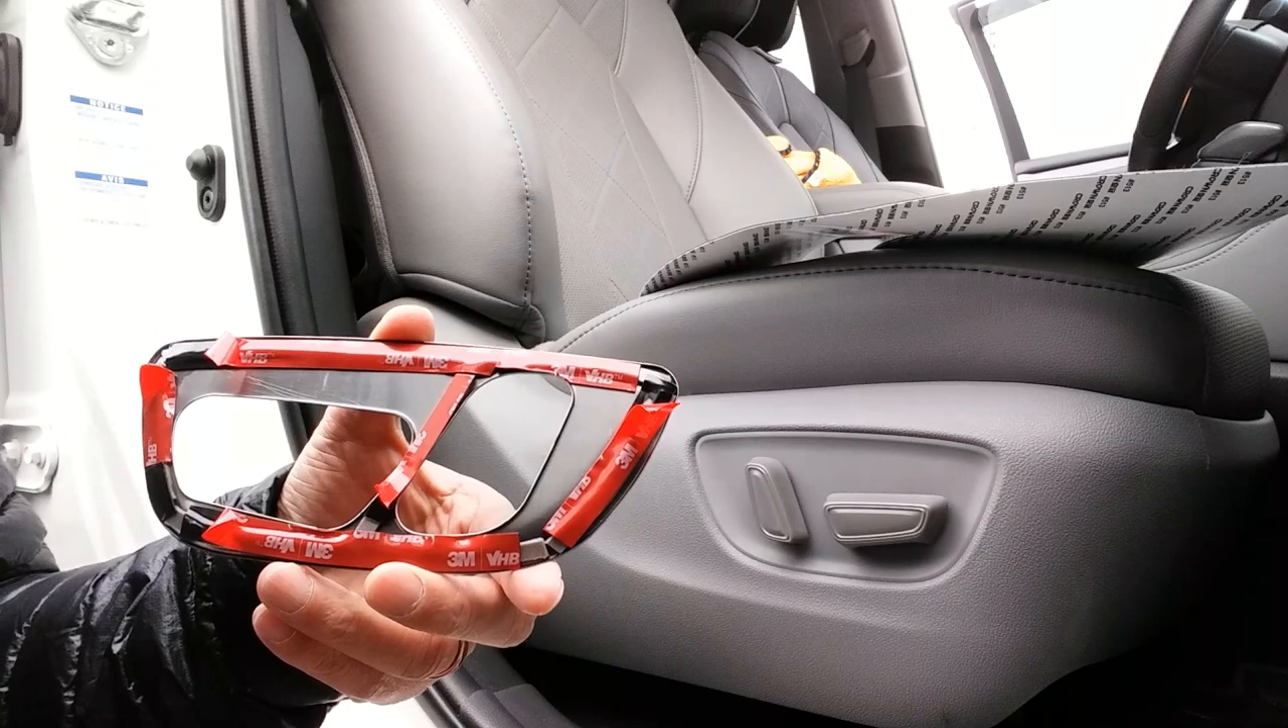Here is what it looks like with the branded 3m tape applied over the existing double-sided tape.